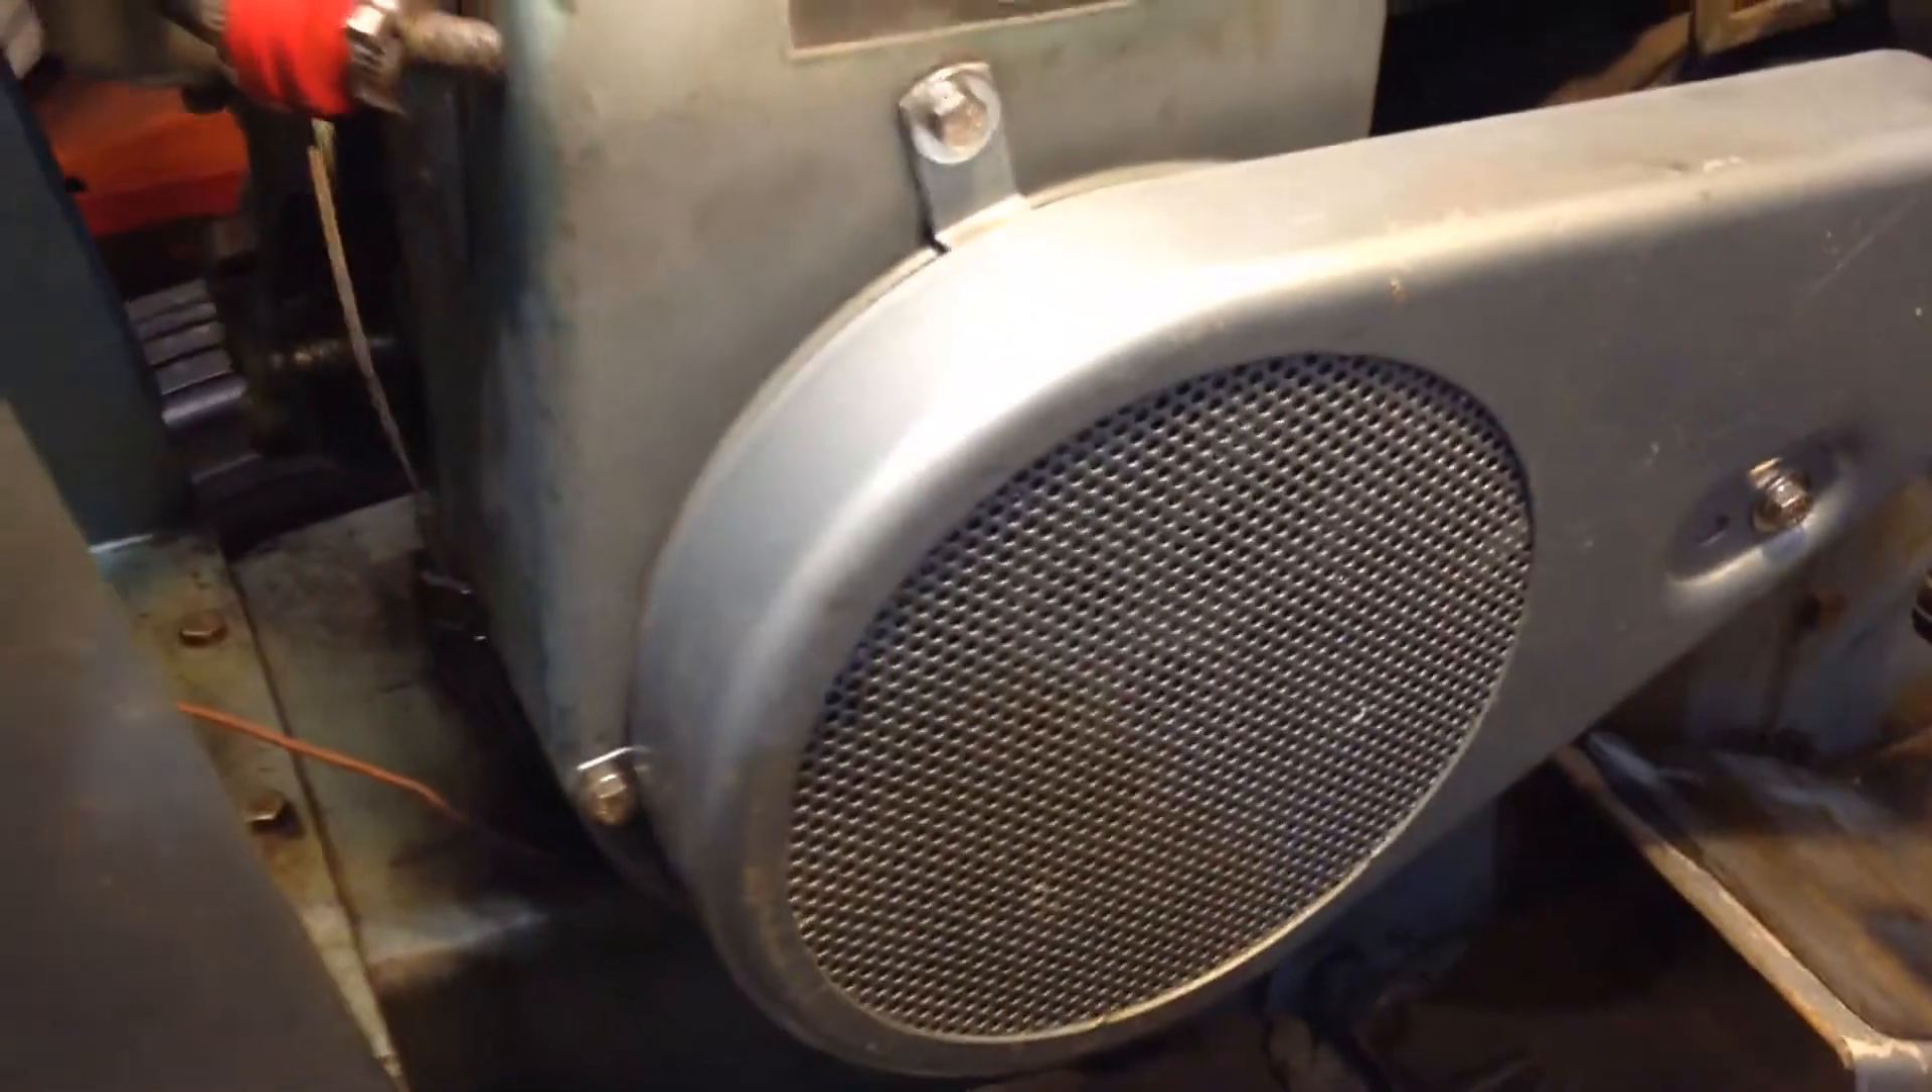As you can see, I got this belt cover mounted on the 68 Hydro SS12 finally.